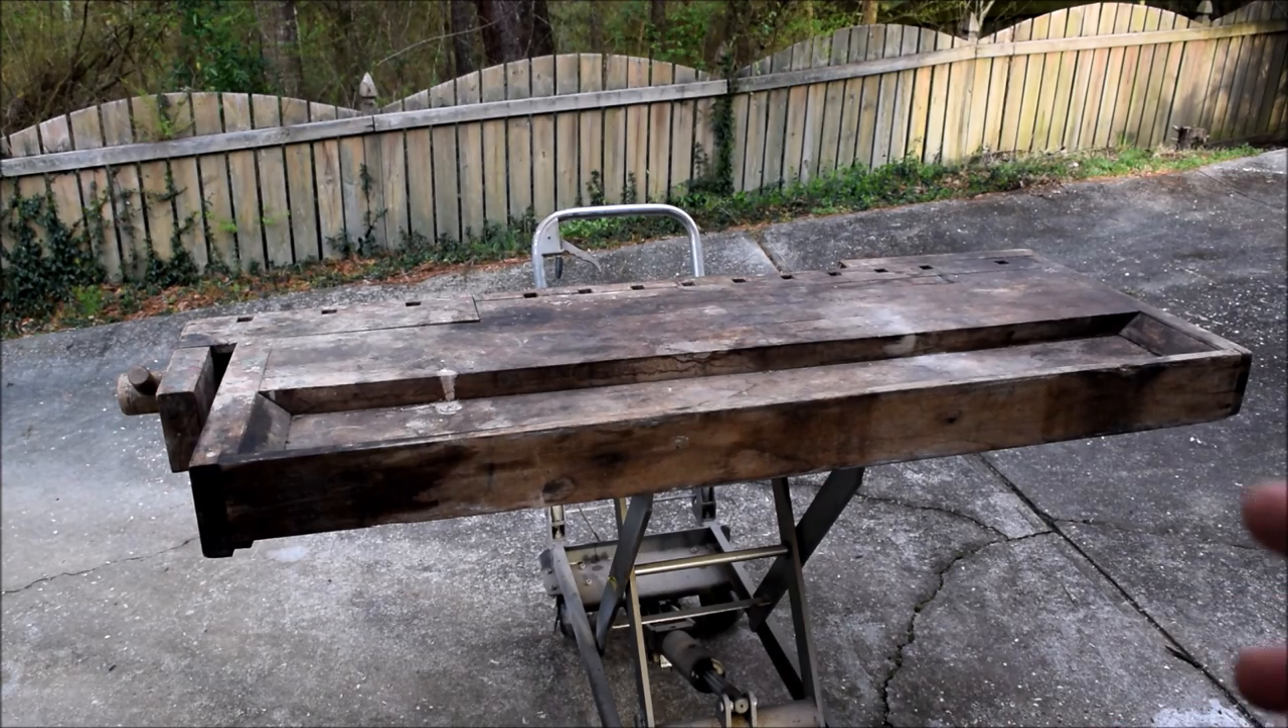Okay, the table top is set up on the cart.